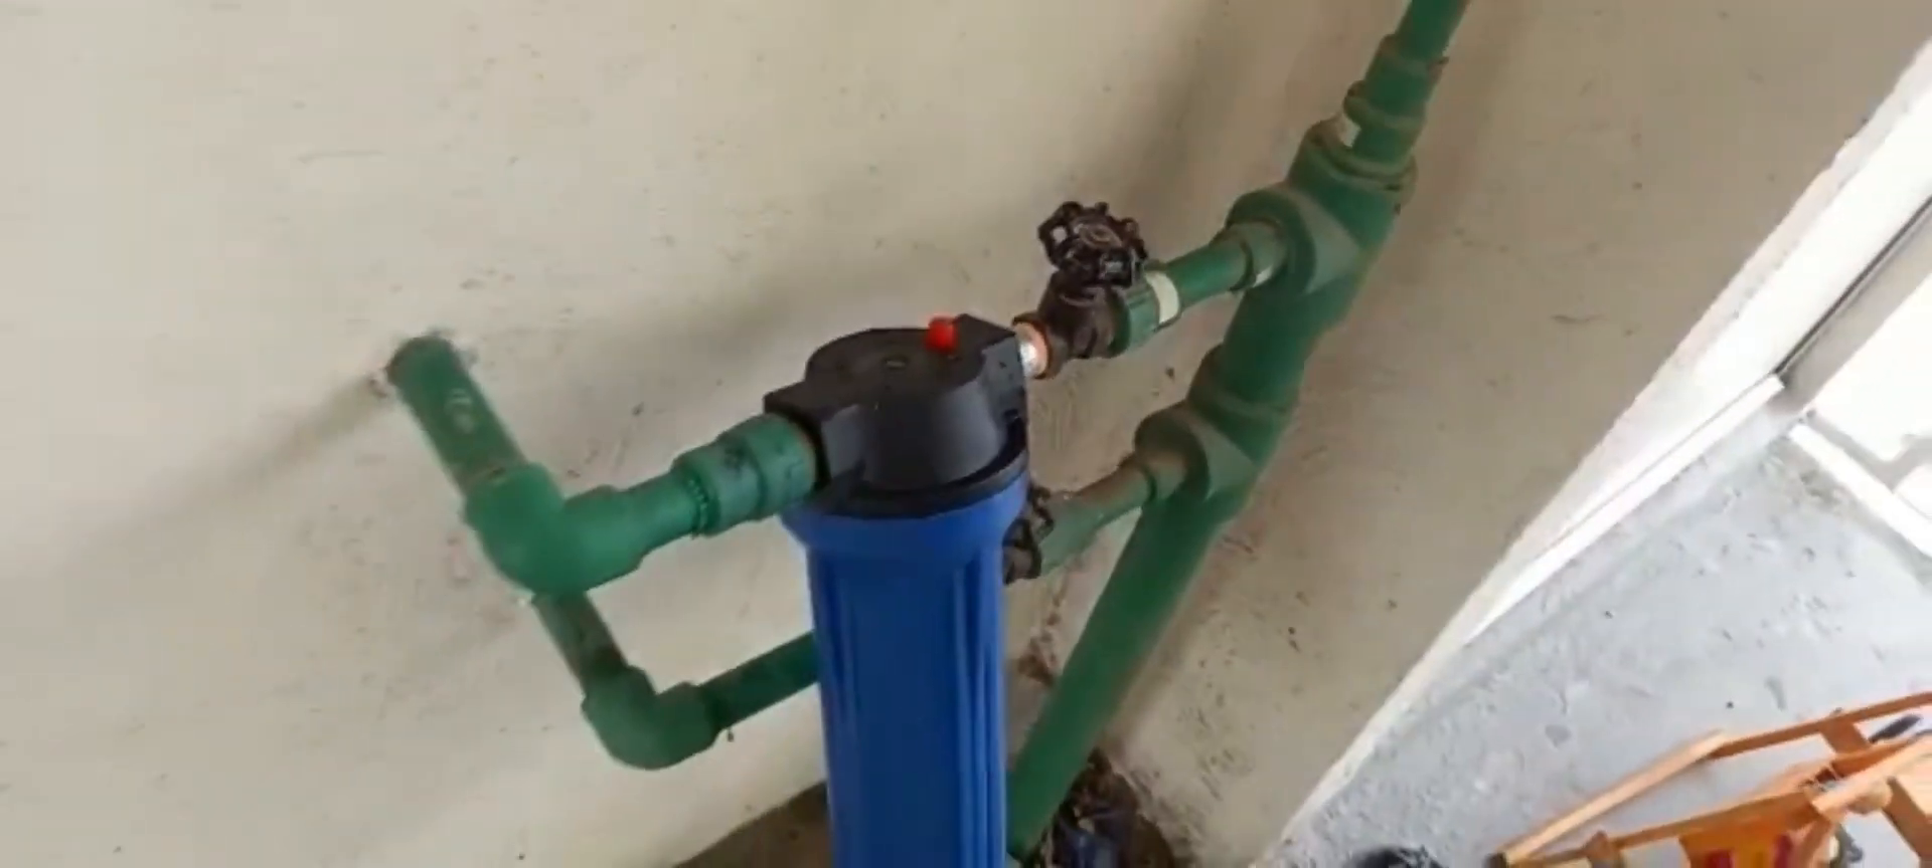Pero ya de esta forma pues quedaría instalado este filtro.